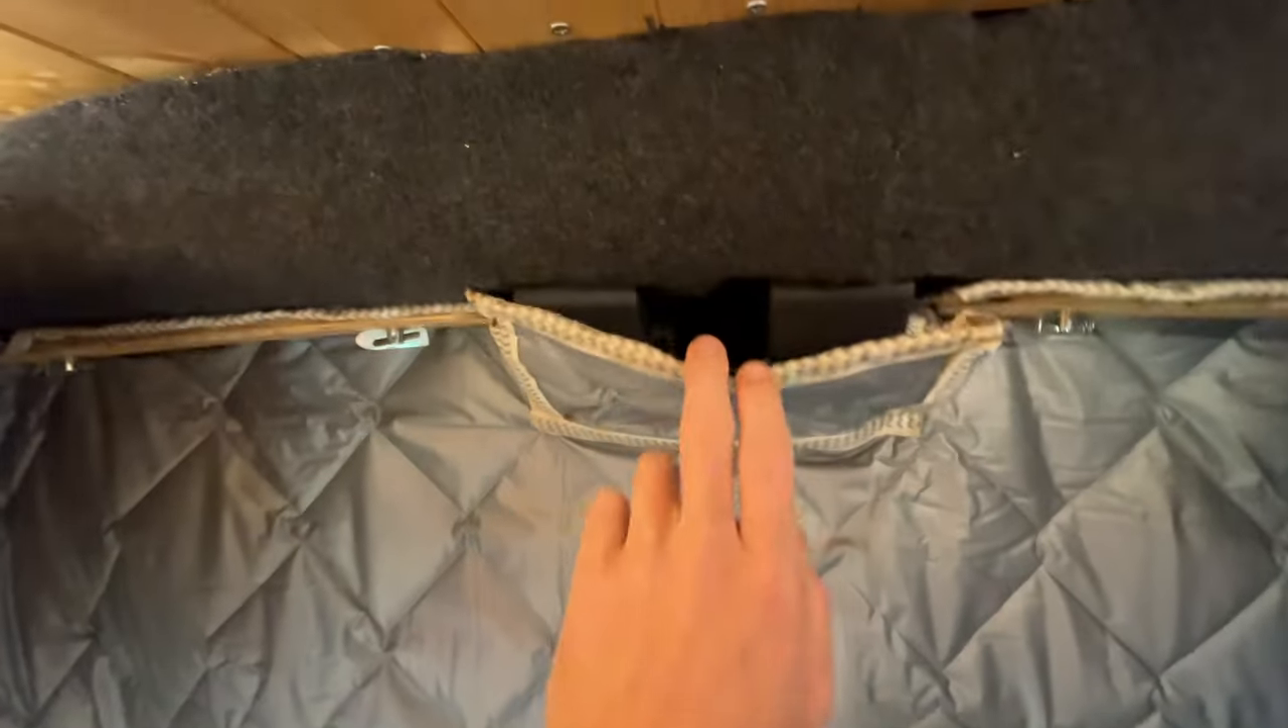So there'll be a little extra gap here because you've got the door locking mechanism.